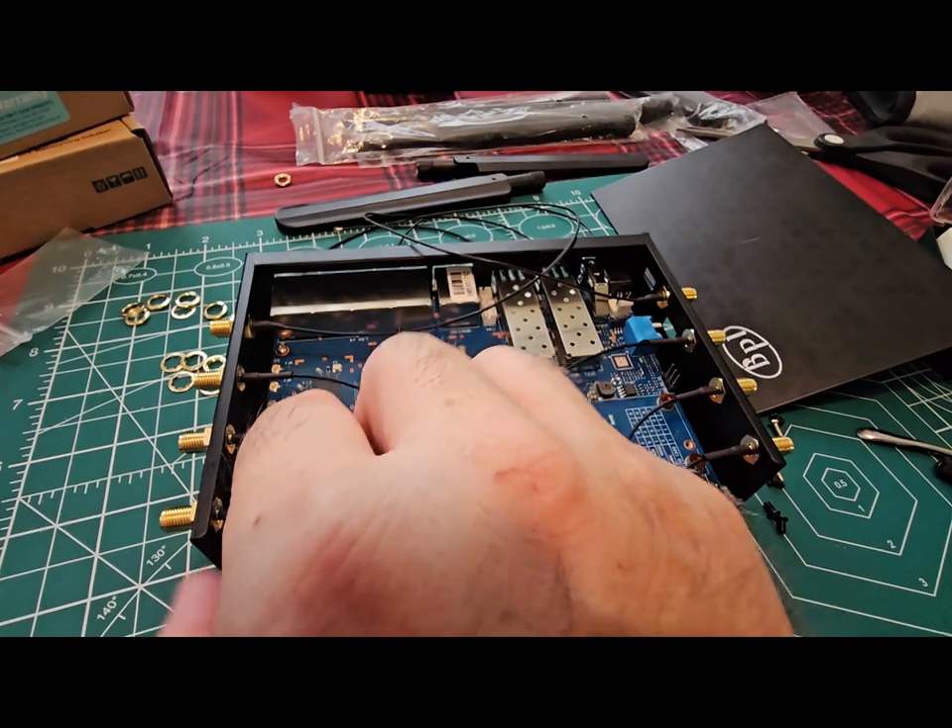Okay. I got all the antenna connectors into the case.